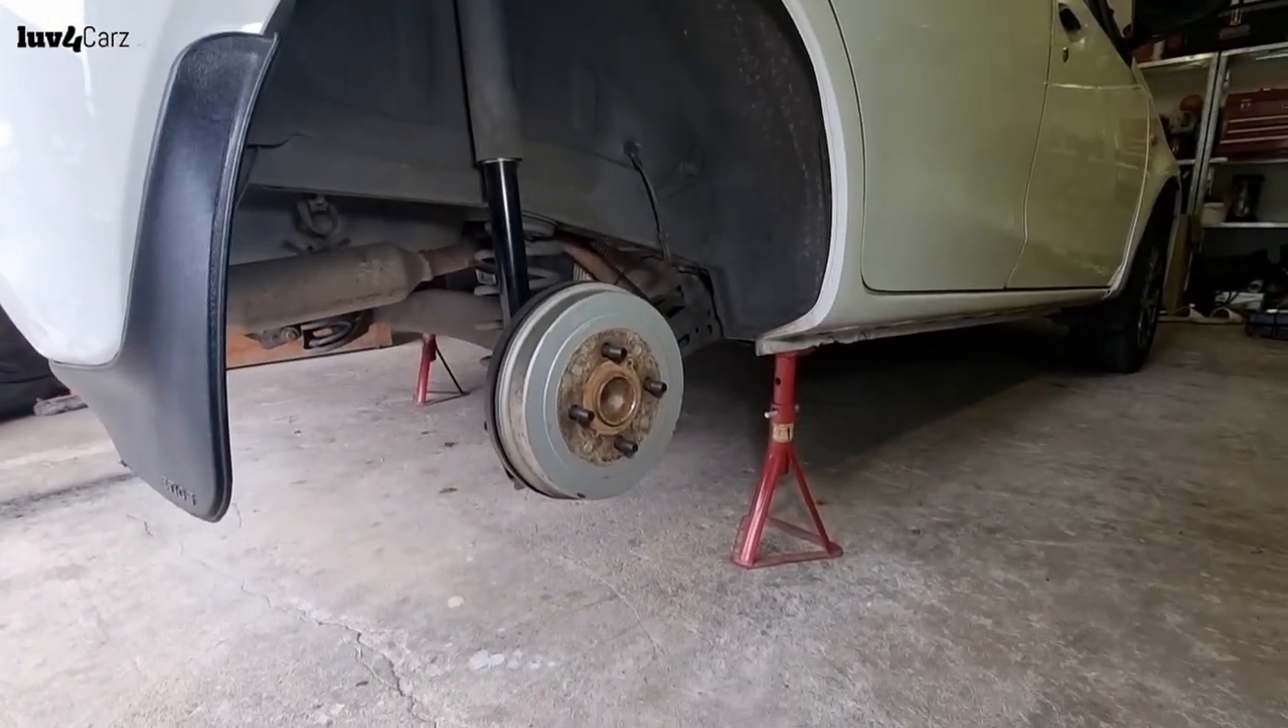All that's left to do now is to put these wheels on, on both sides.